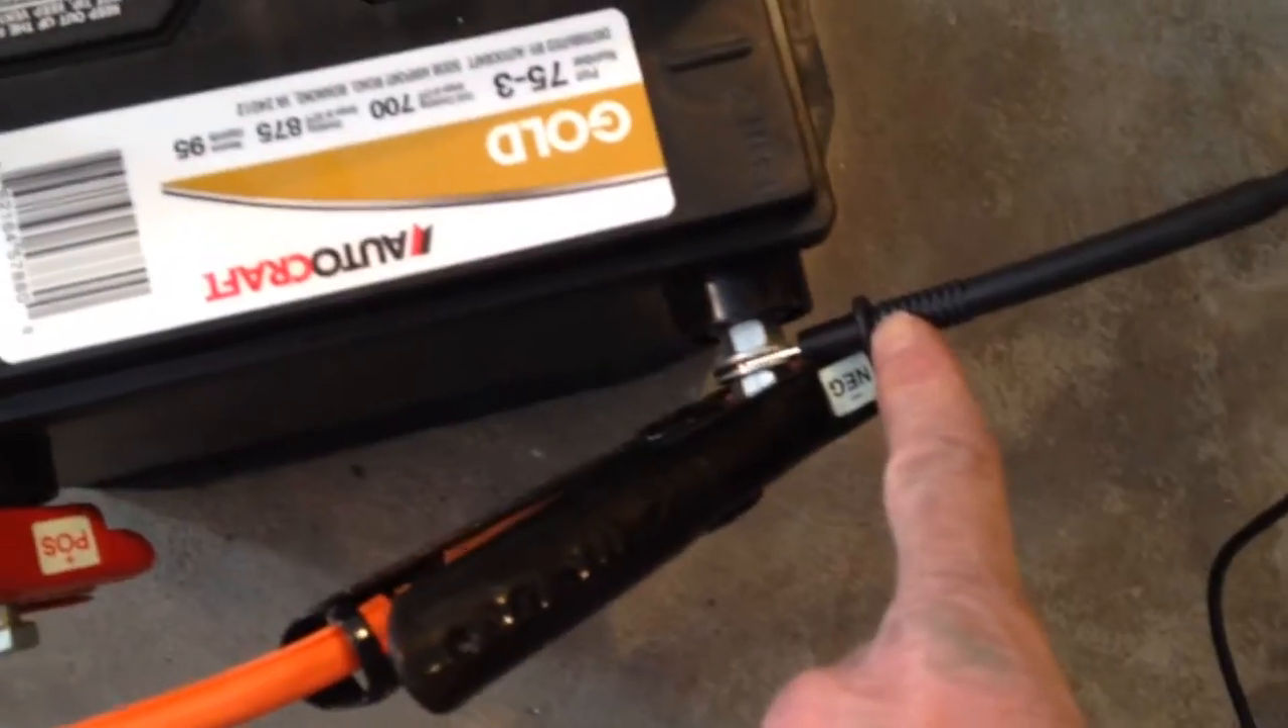We've got the negative jumper cable connected up to the negative terminal of the battery.